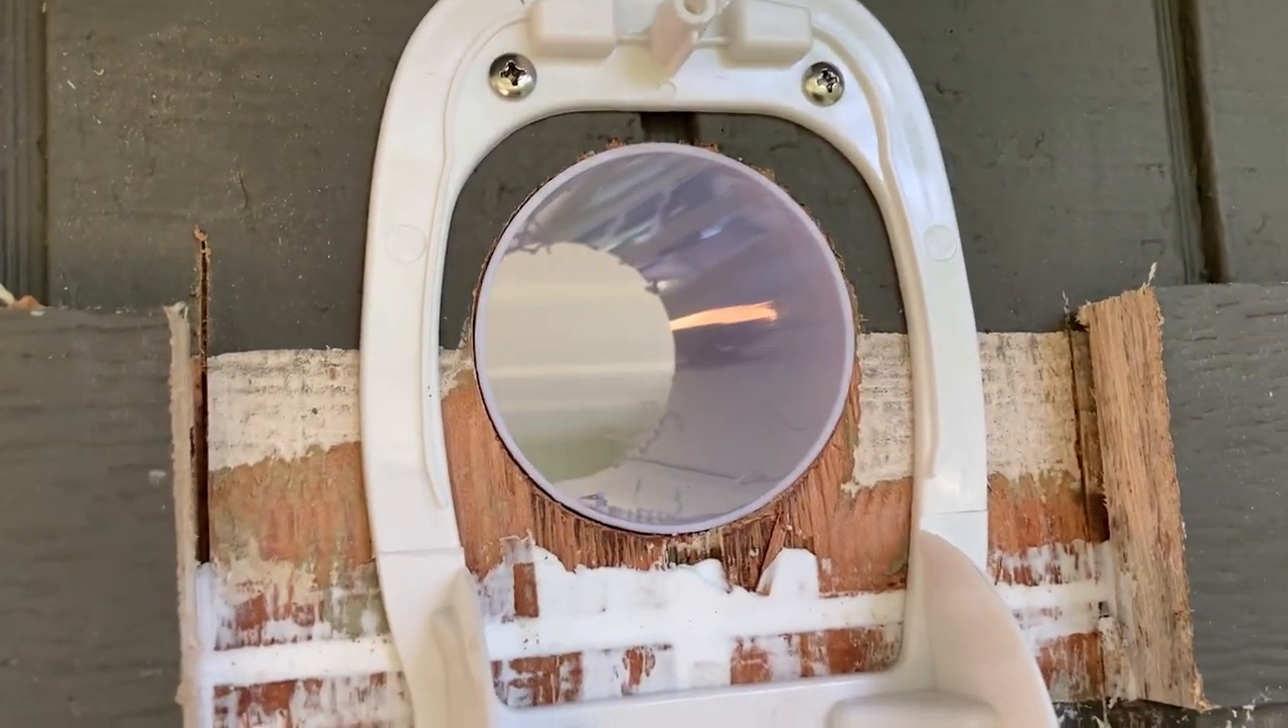We got the sleeves through the wall.